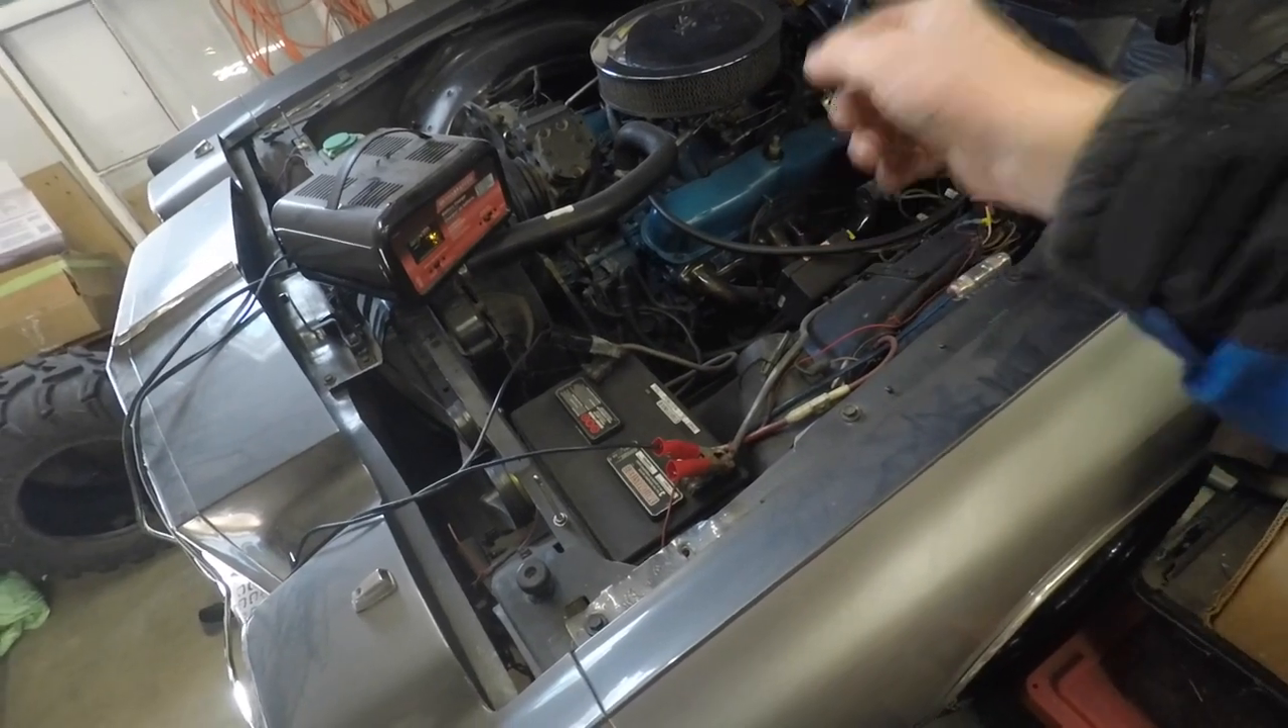So we got the battery charger on the battery.